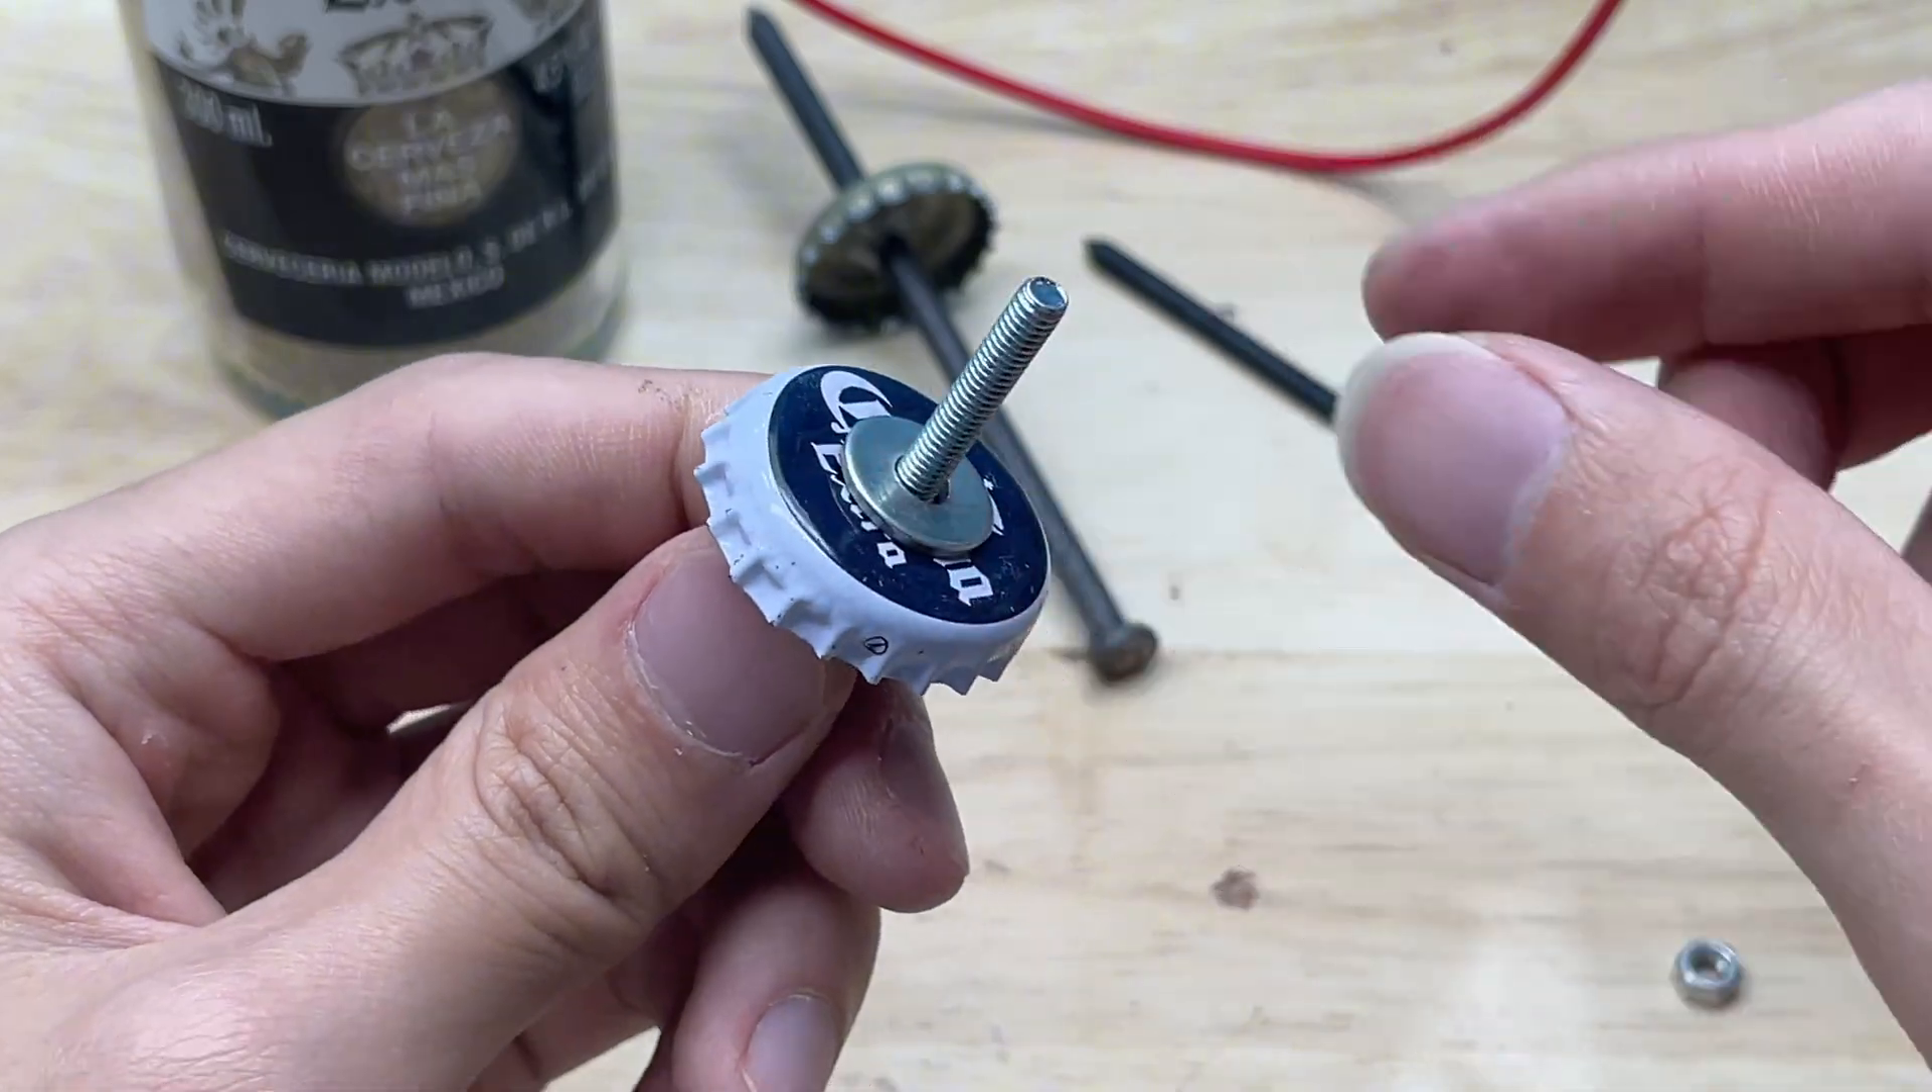The bolt is inserted through the drilled hole in the center of the cap.